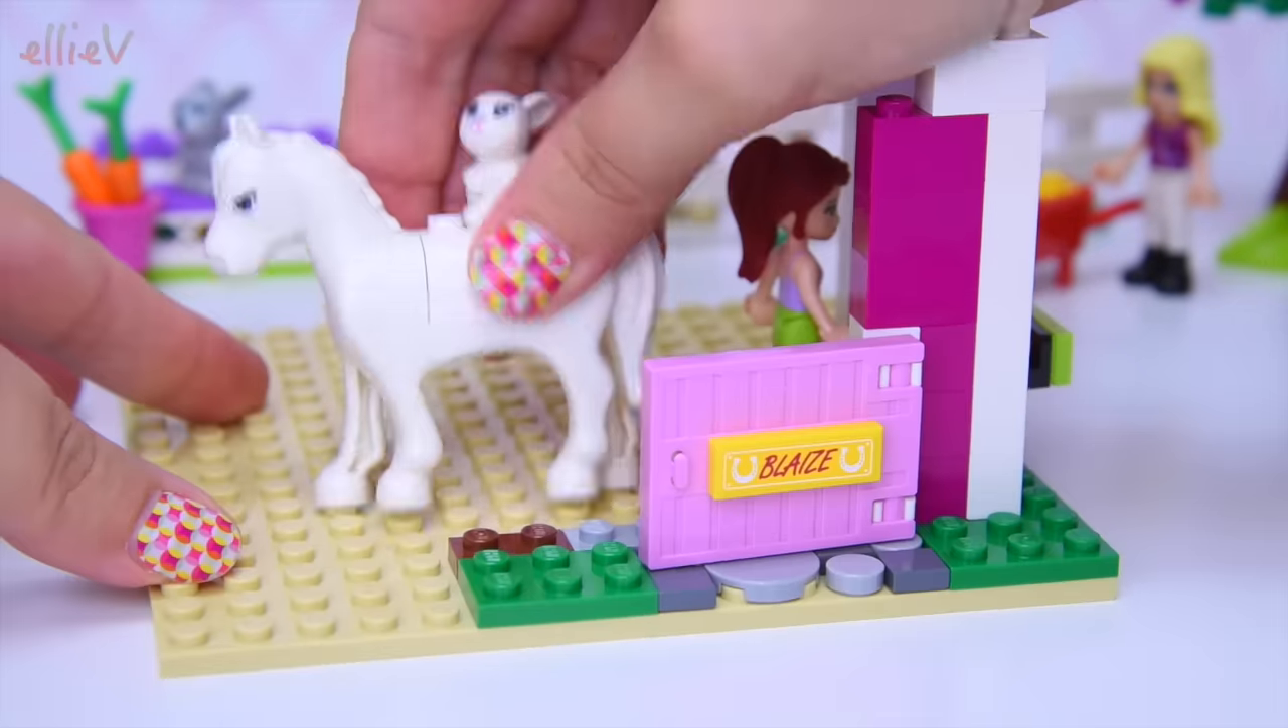Blaze has turned up because blaze knows that this is her stable that we are building right now because we've just put the name plate on the door here on the stable door.